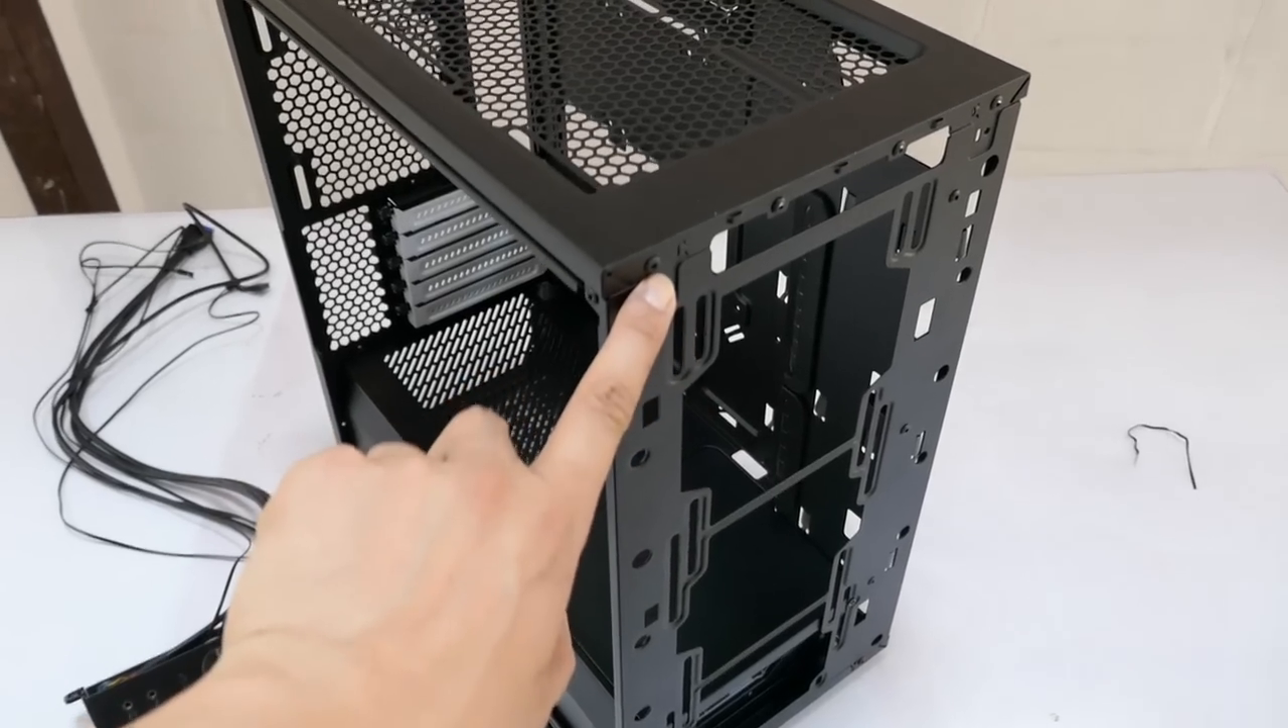So as you can see here I've taken out the covers and all that.